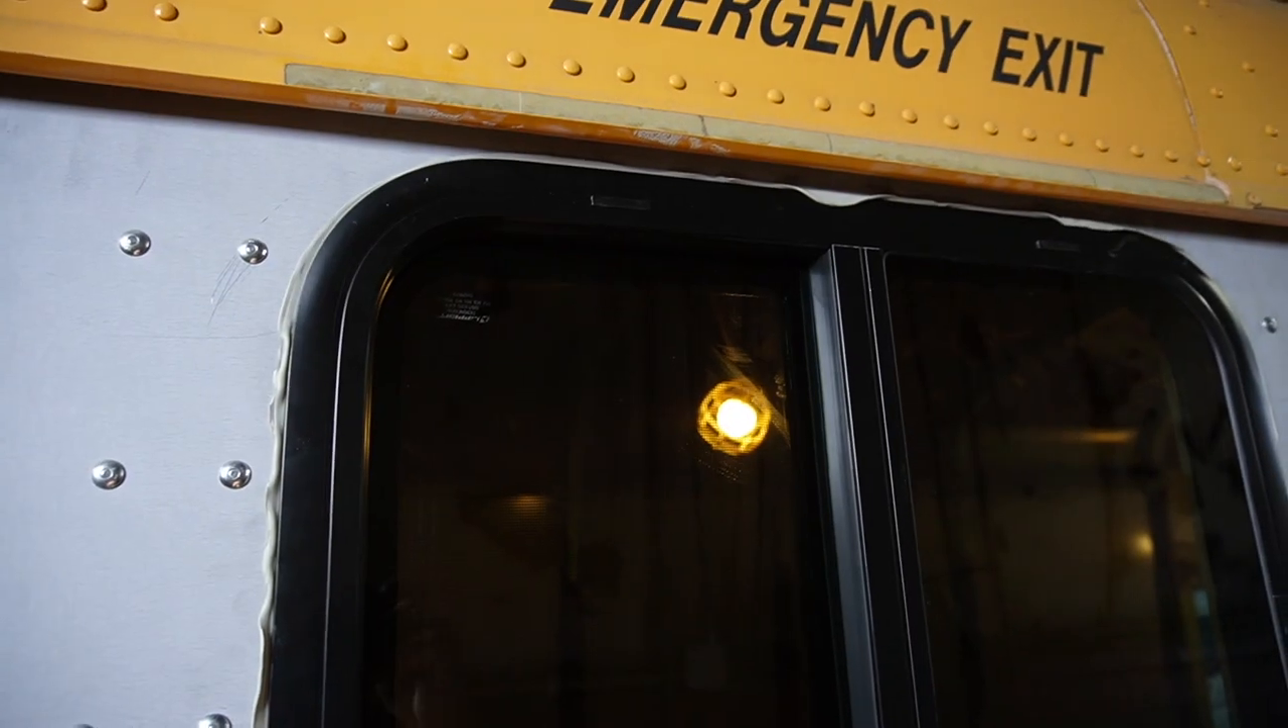And there is our first window installed.